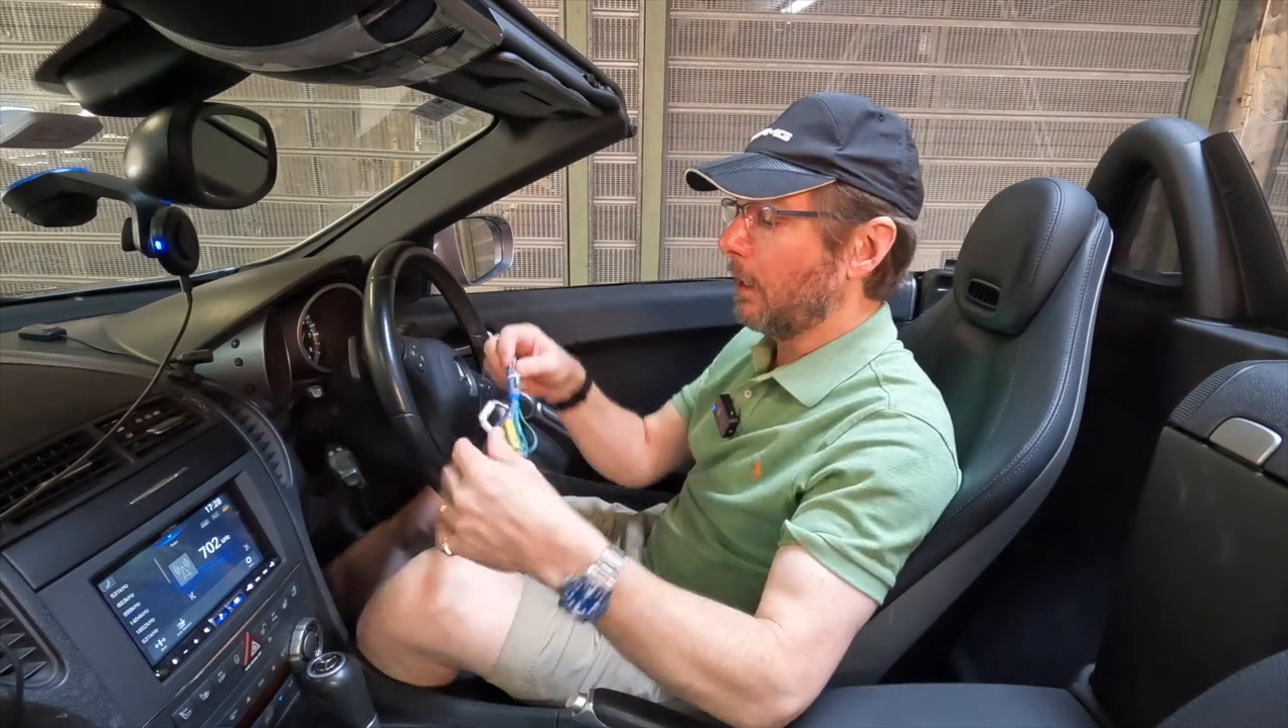The other thing that I haven't connected is this harness here.